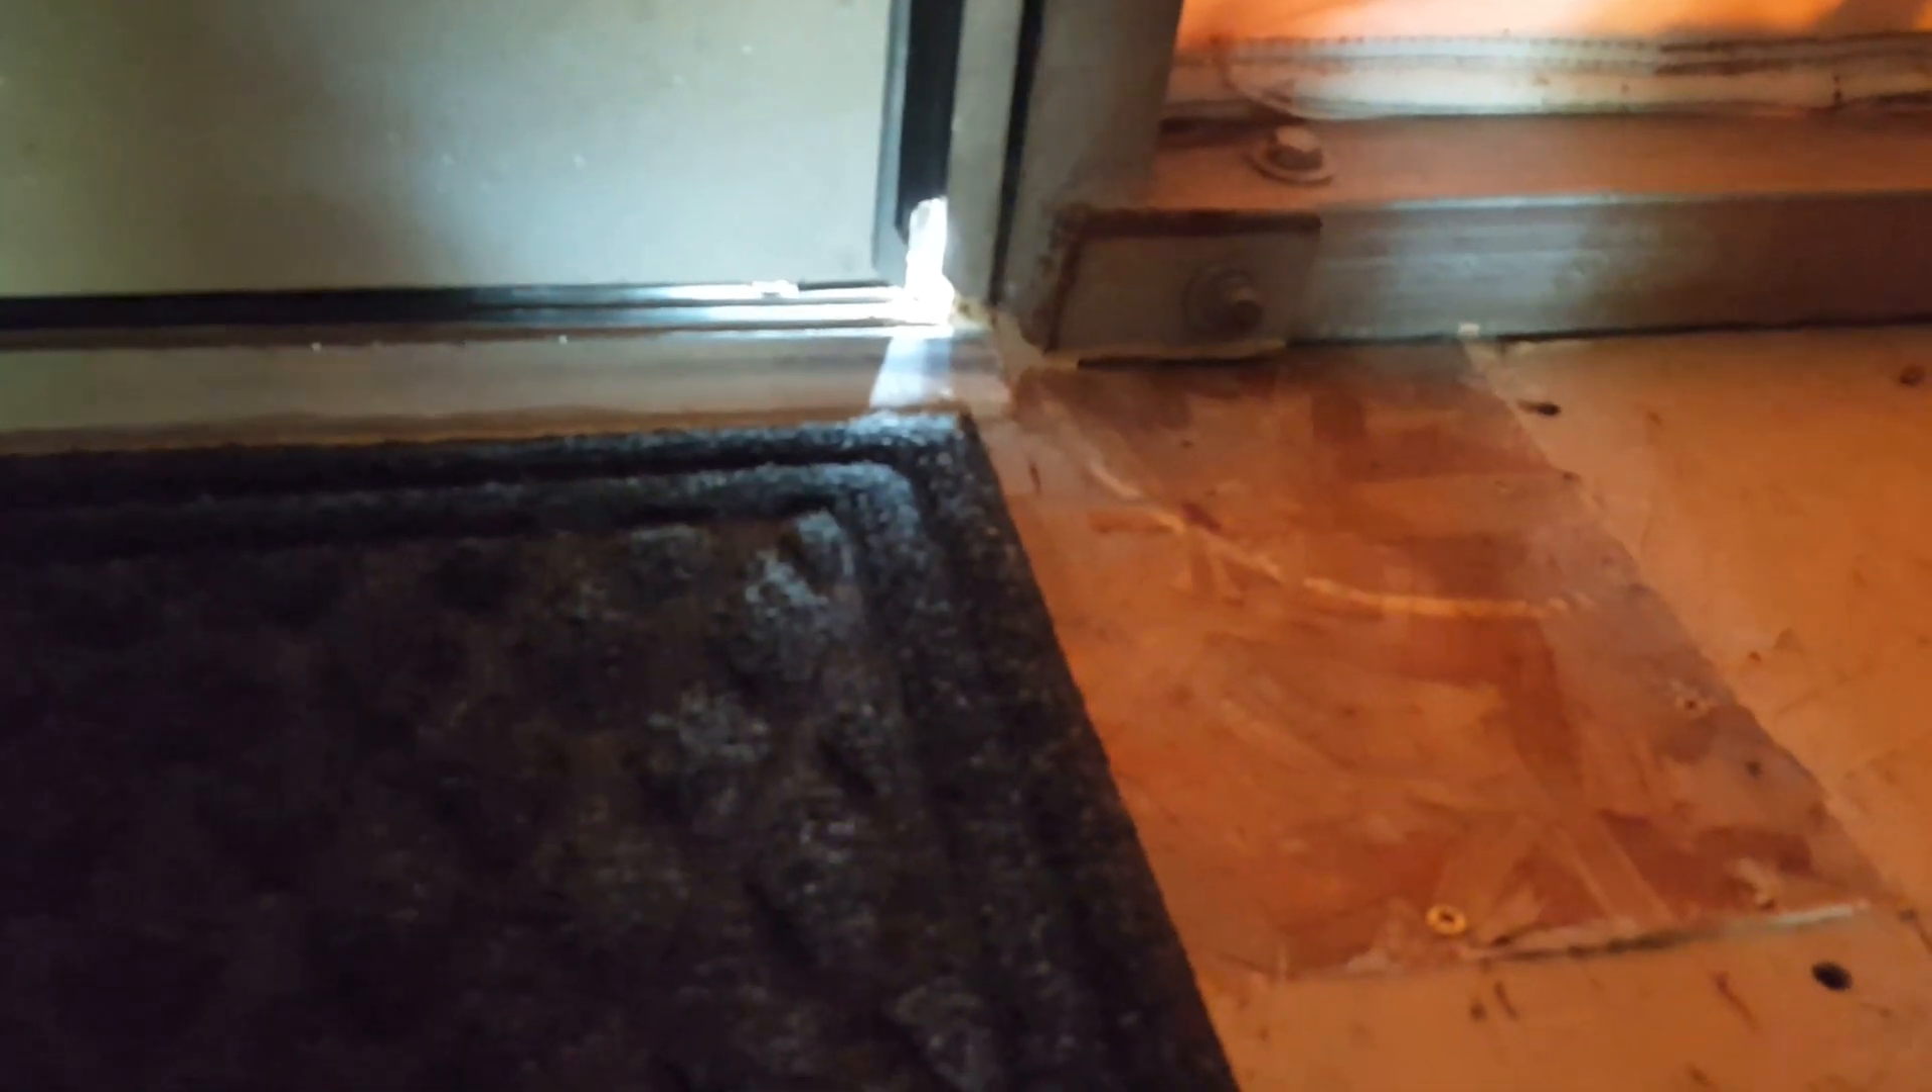We can see here that the door doesn't fit very well anymore because the building has moved in such a way and it's letting moisture come in.